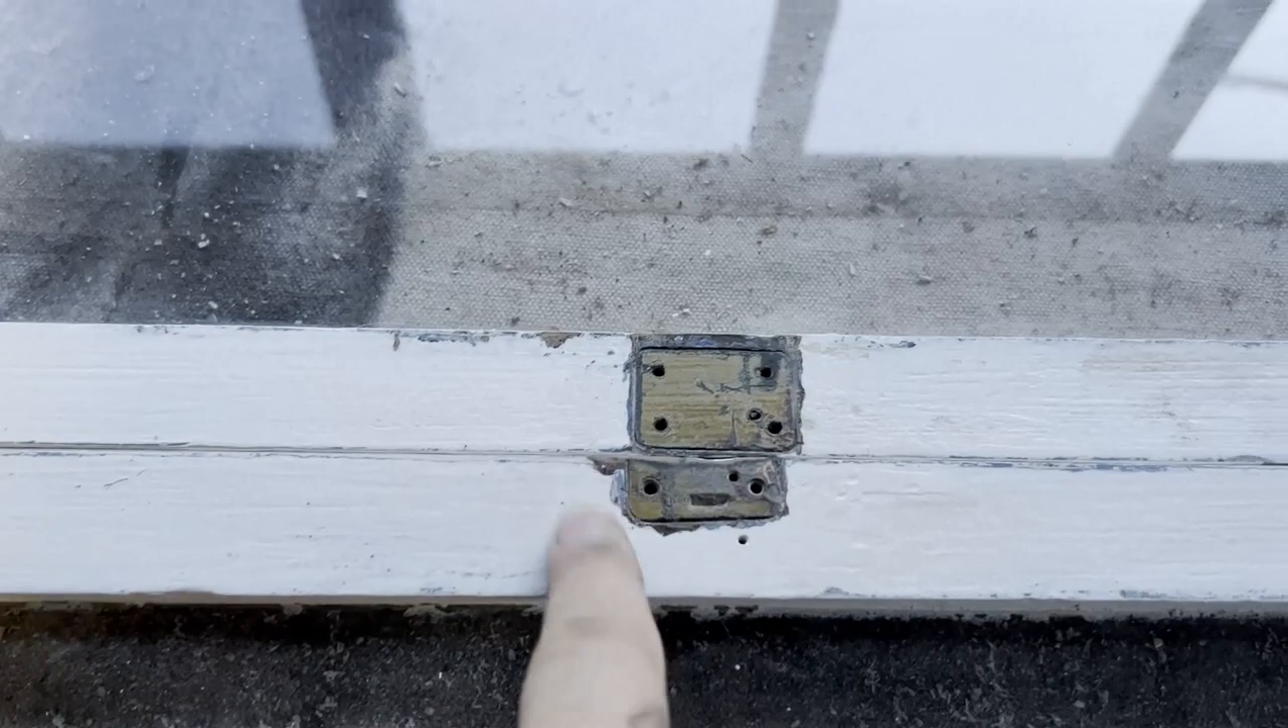The, the, the doors are, you know, exactly where they need to be, but look how off the hardware is, uh, on the door right there.